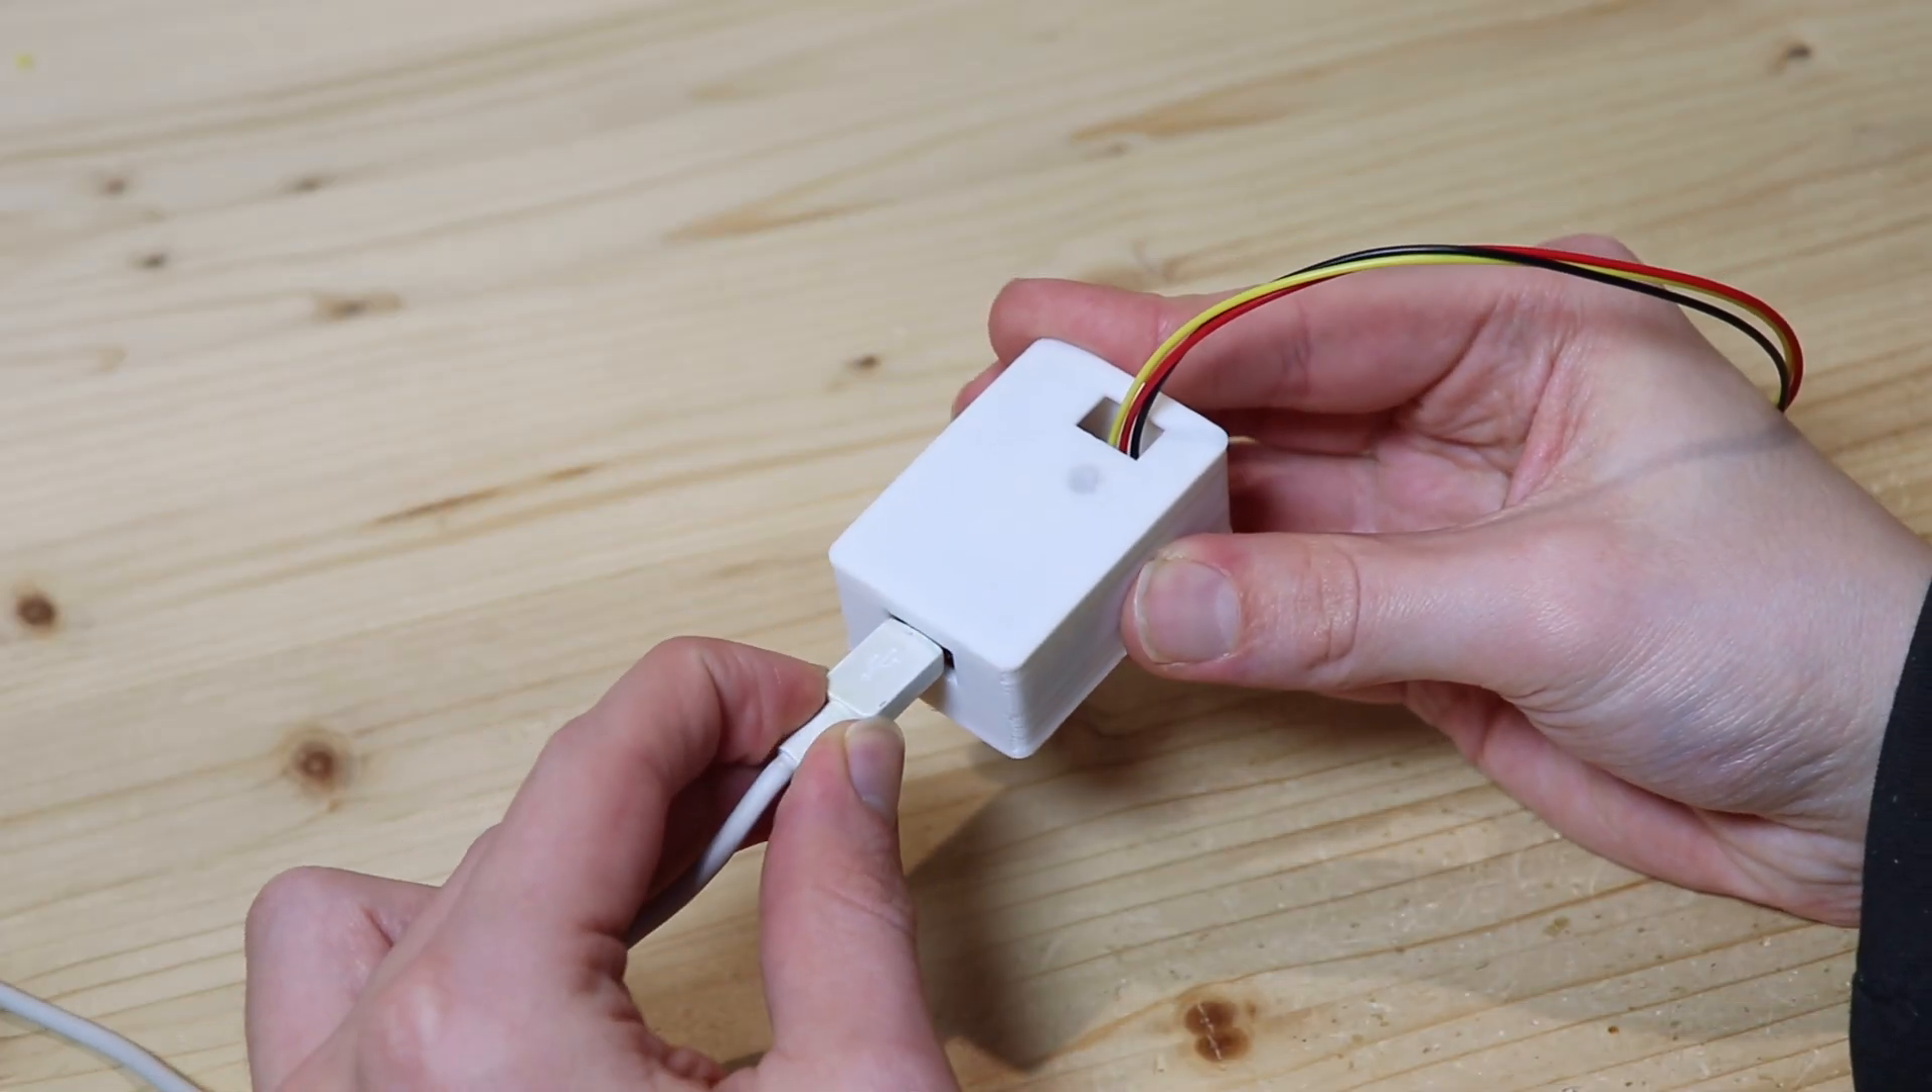Ora che la scatola è chiusa ho collegato un alimentatore usb da 5 volt alla porta usb della scheda.